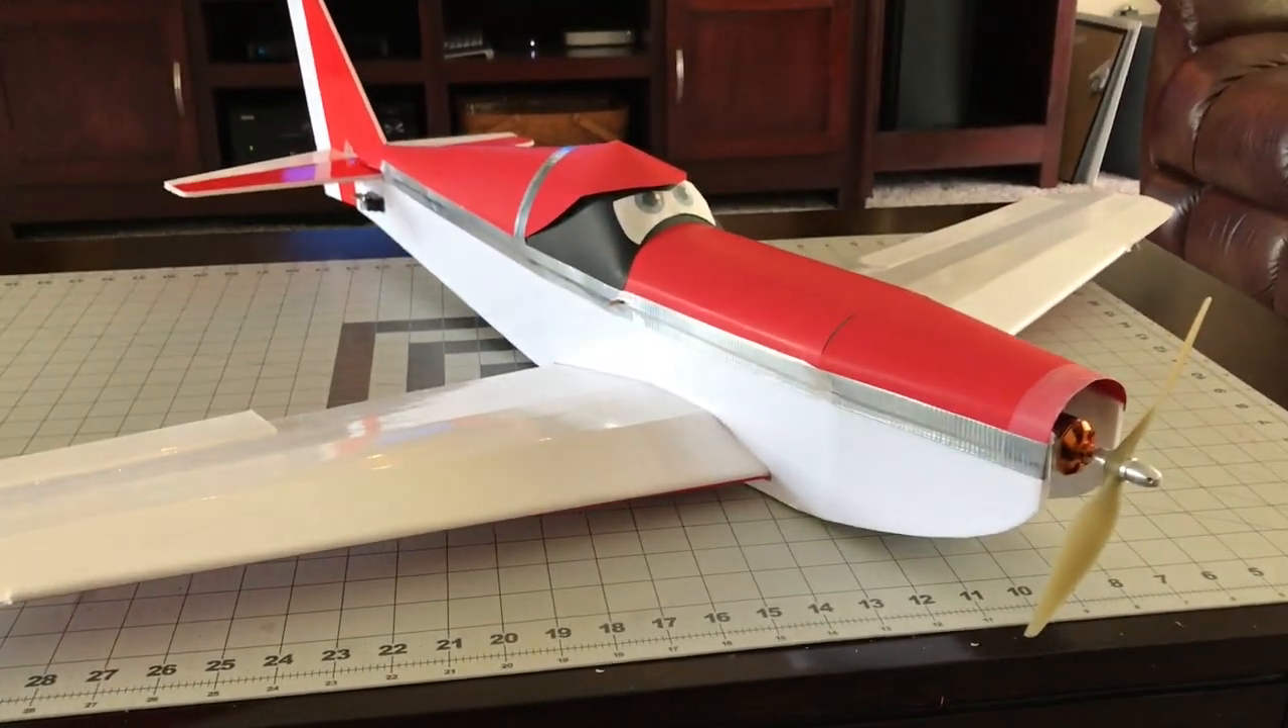Notice I haven't put the landing gear on yet.